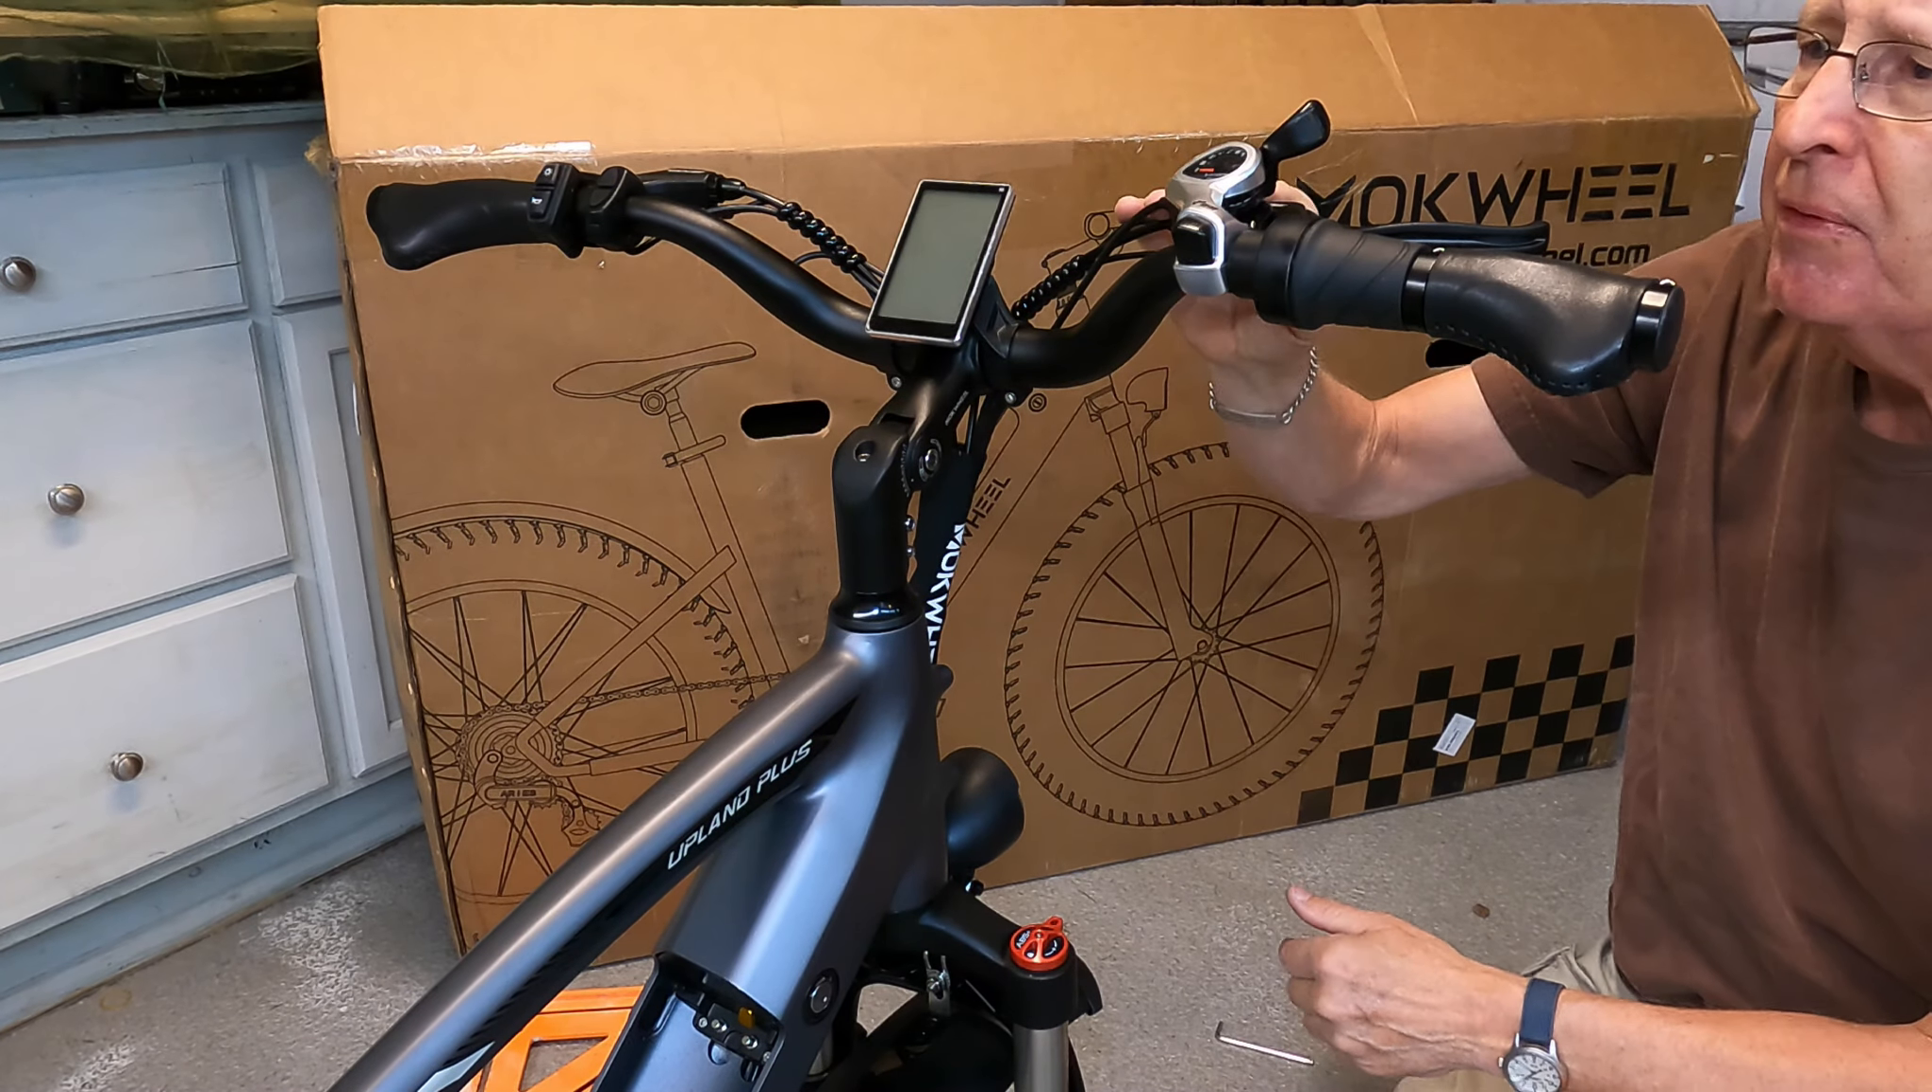As it comes from the factory the shifter sticks up a little bit.